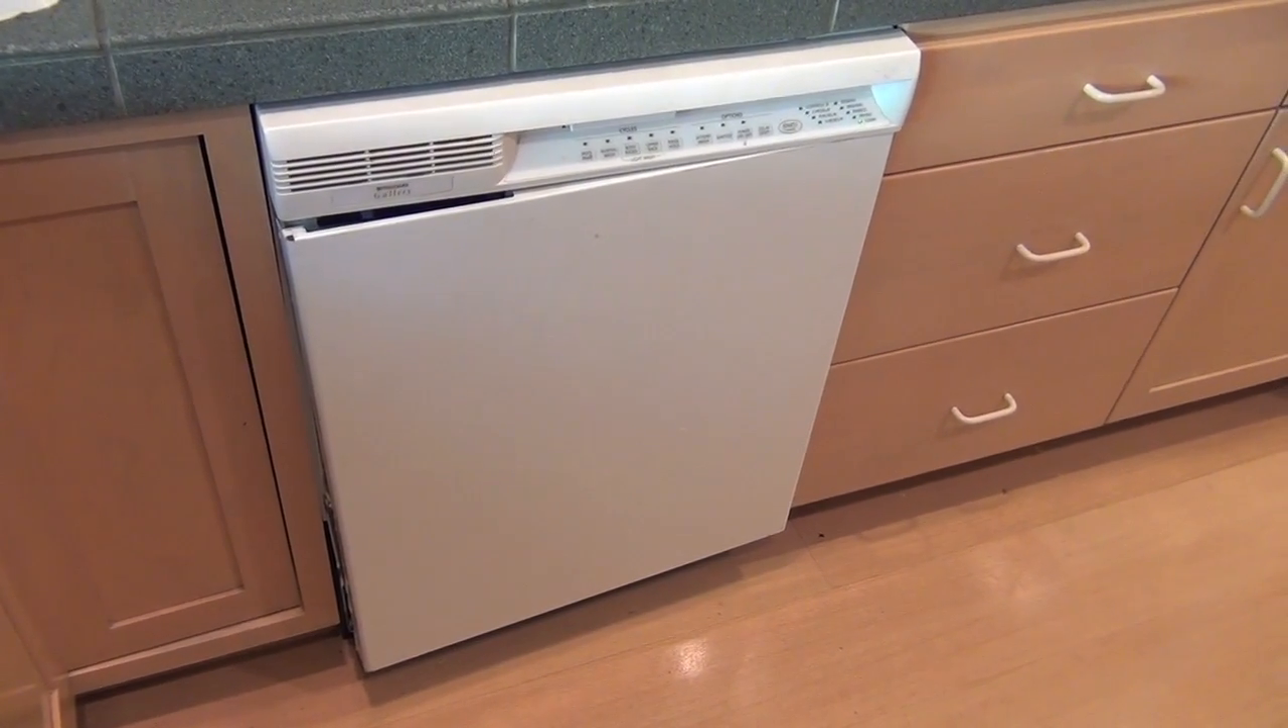The cover plate is pulling away.